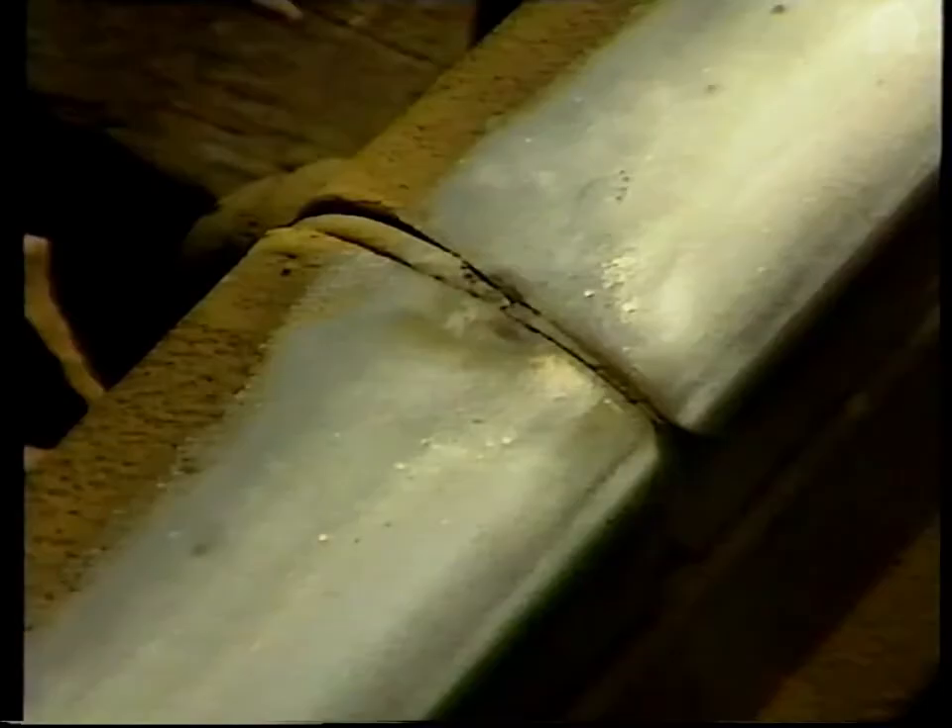This joint is showing considerable signs of lipping, and the gap between the two rail ends has narrowed to a point where it's an excellent candidate for causing signal failure.